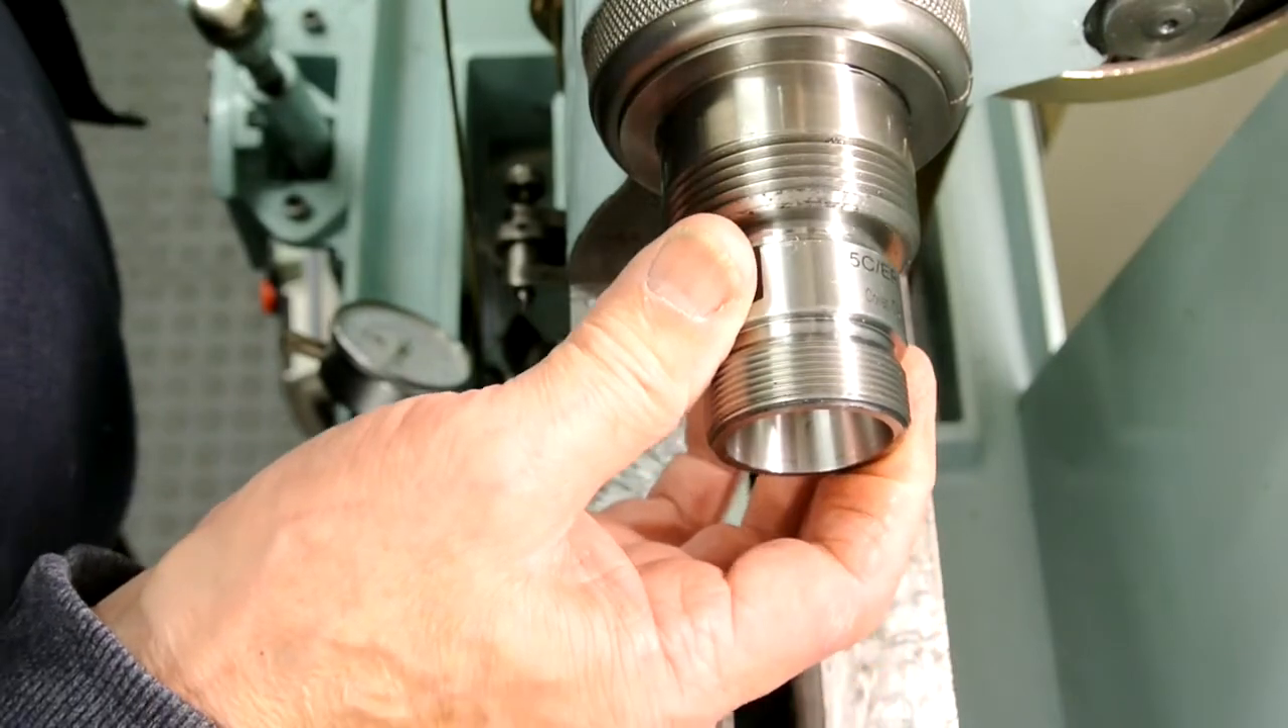I've now put in the ER32 collet chuck which is the one that came from China.